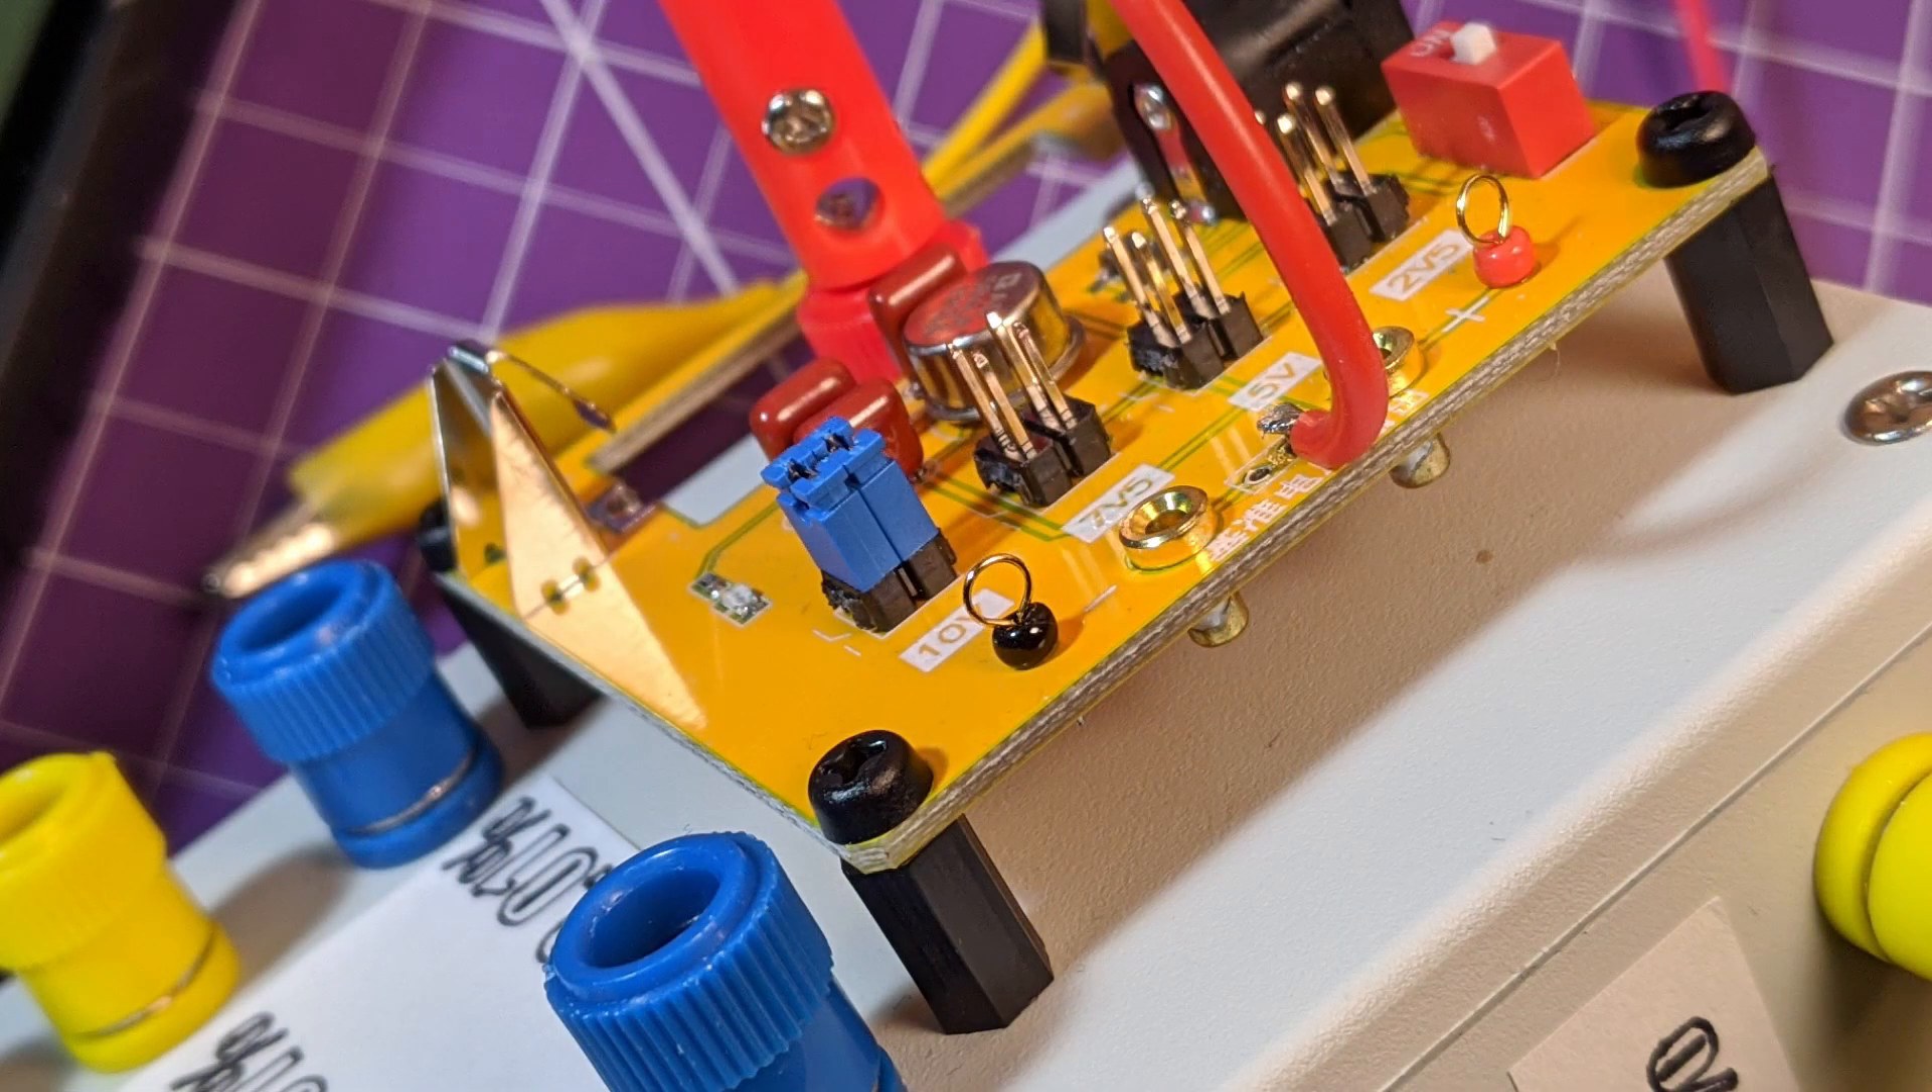The AD584 module was simply mounted on one end with nylon spacers and nylon nuts and bolts using the module's pre -existing holes.